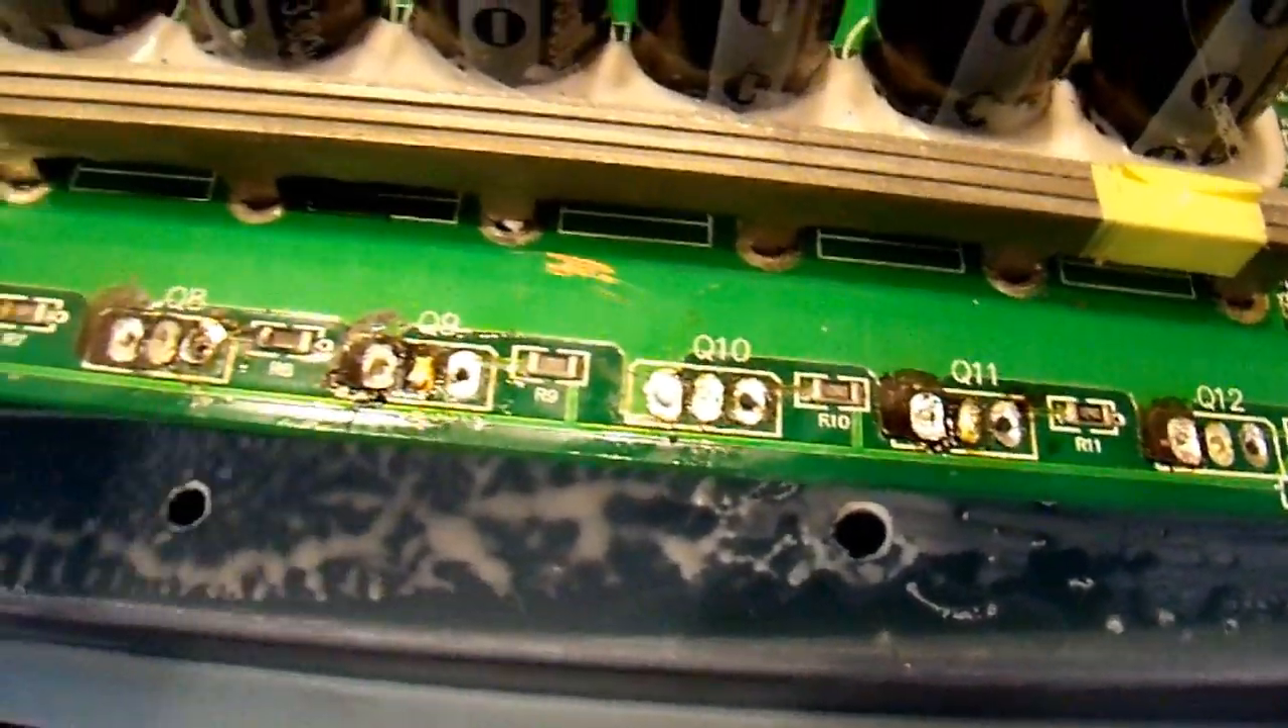I cleaned the circuit board up, removed all the transistors, tried to remove some of the solder from the holes.